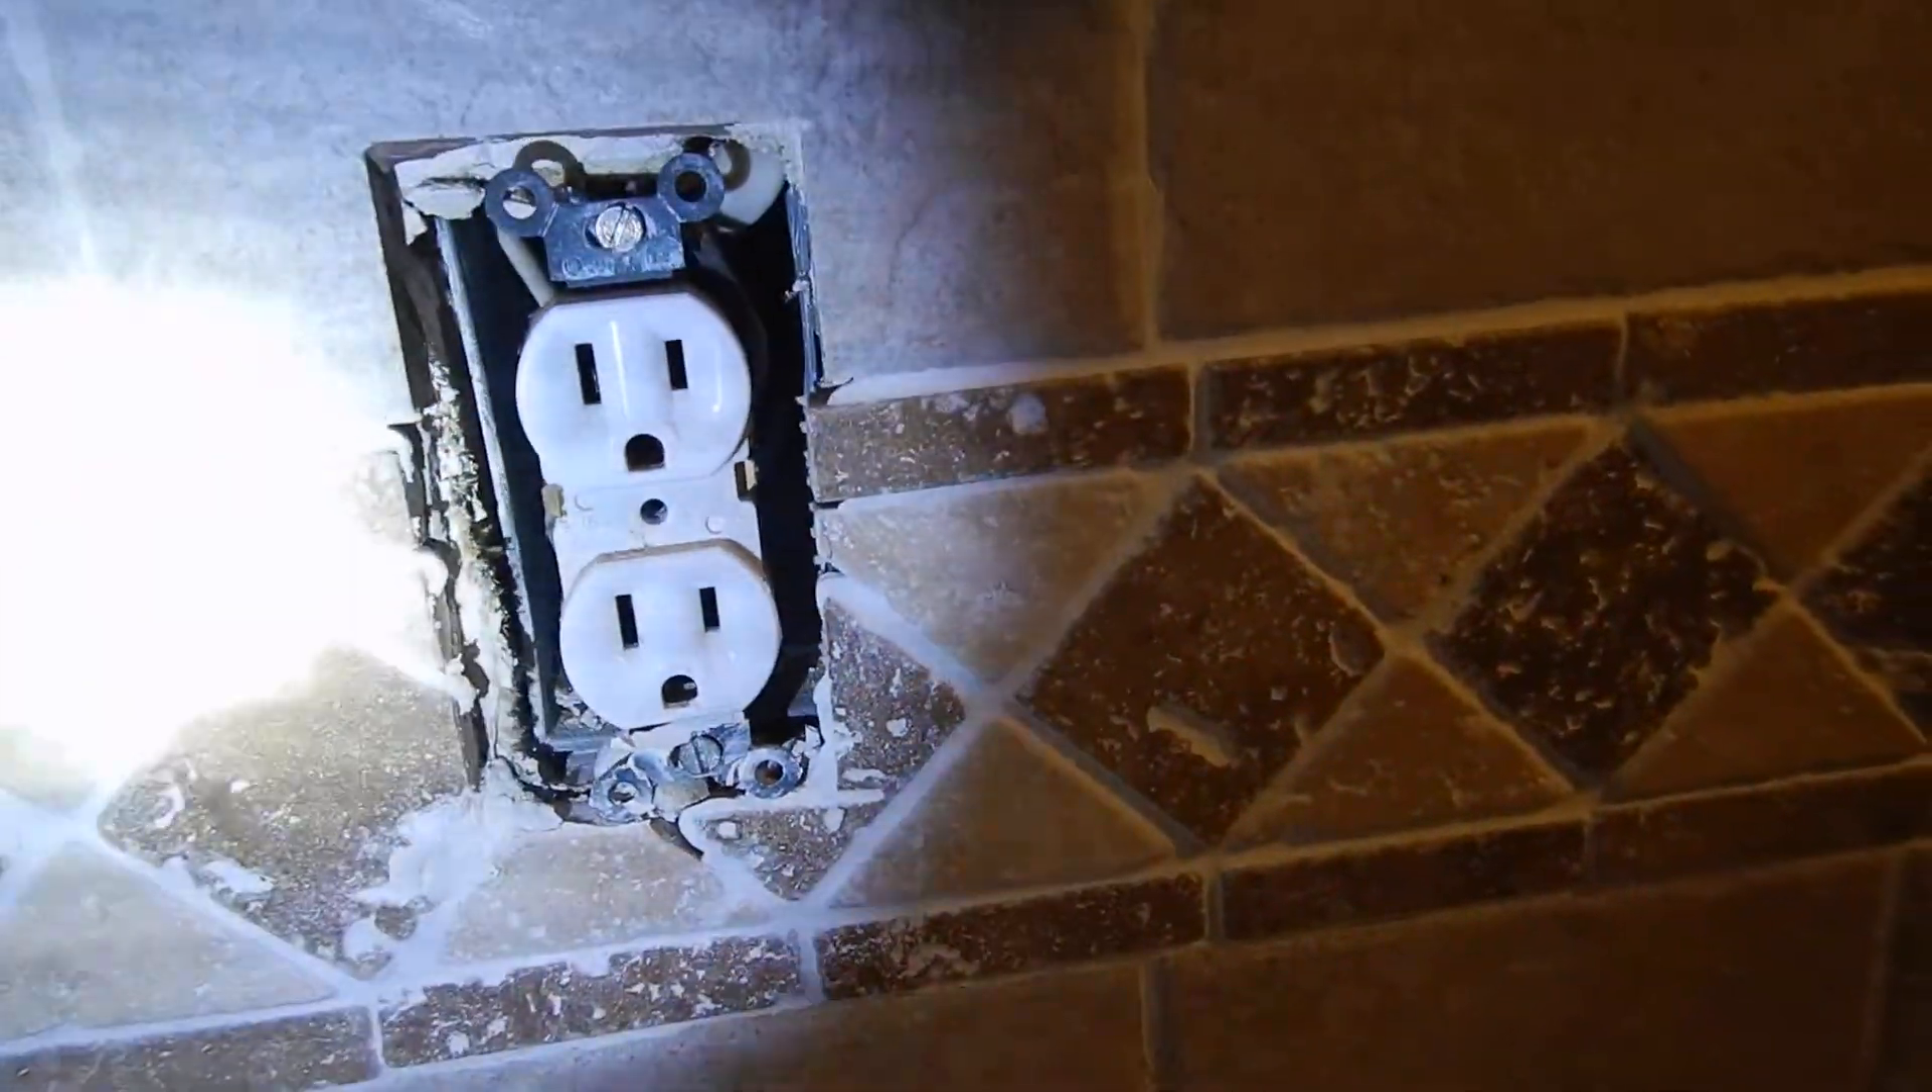Now the receptacle no longer fits the box no longer fits flush see that see all those gaps.